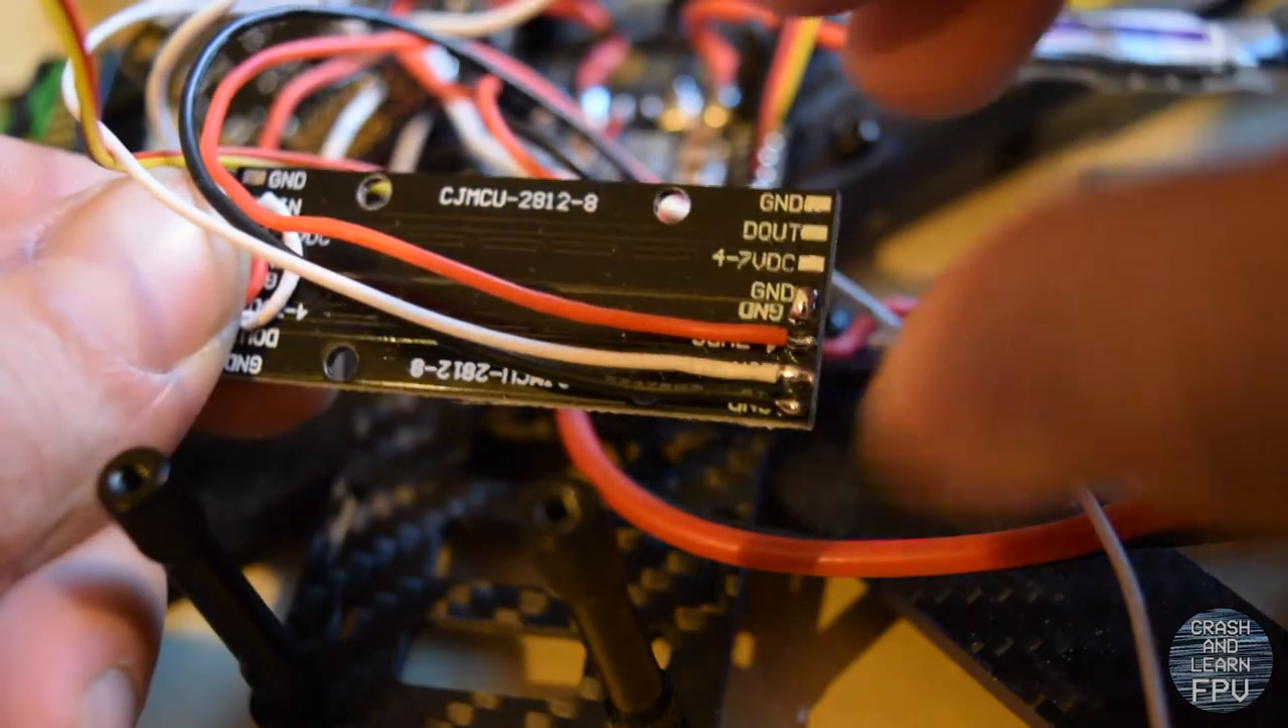There you have it. One LED strip soldered.